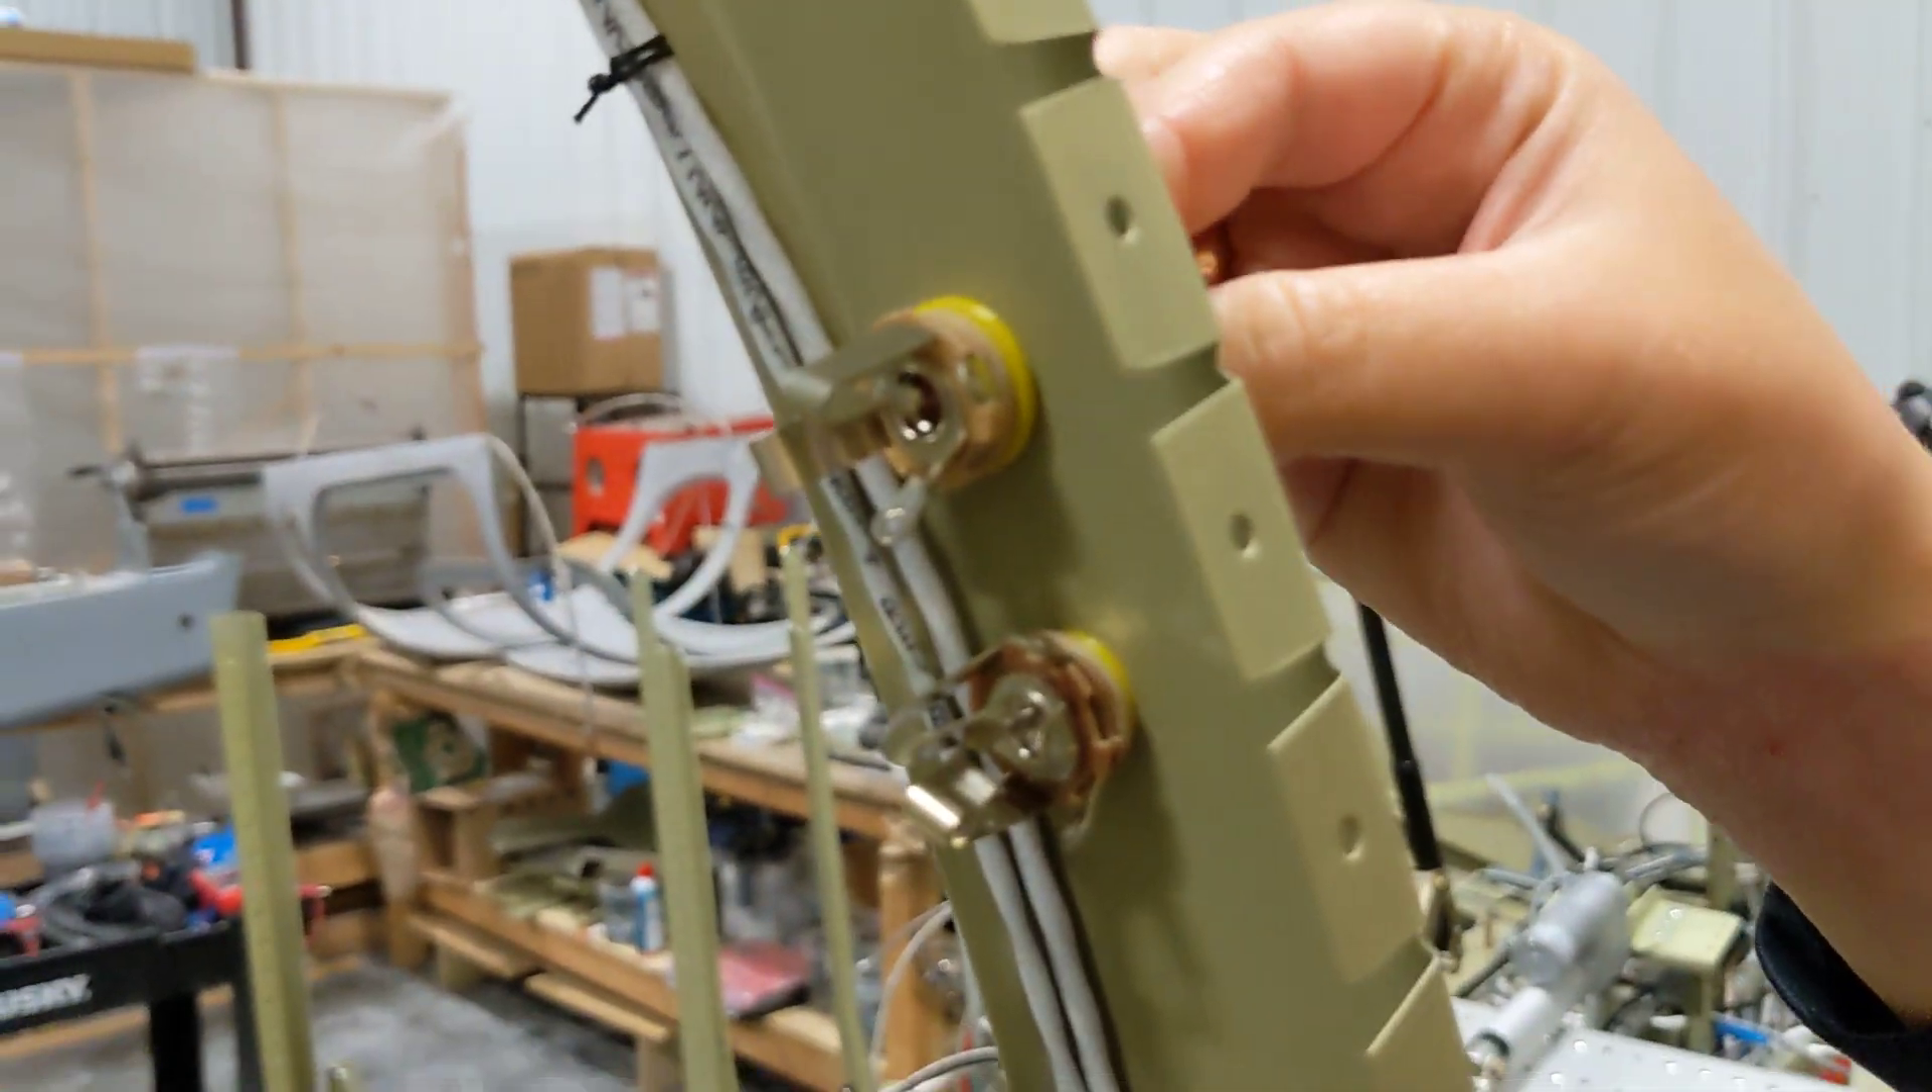We've added 3D printed insulation grommets between this rib and the headphone jack so that we minimize noise.